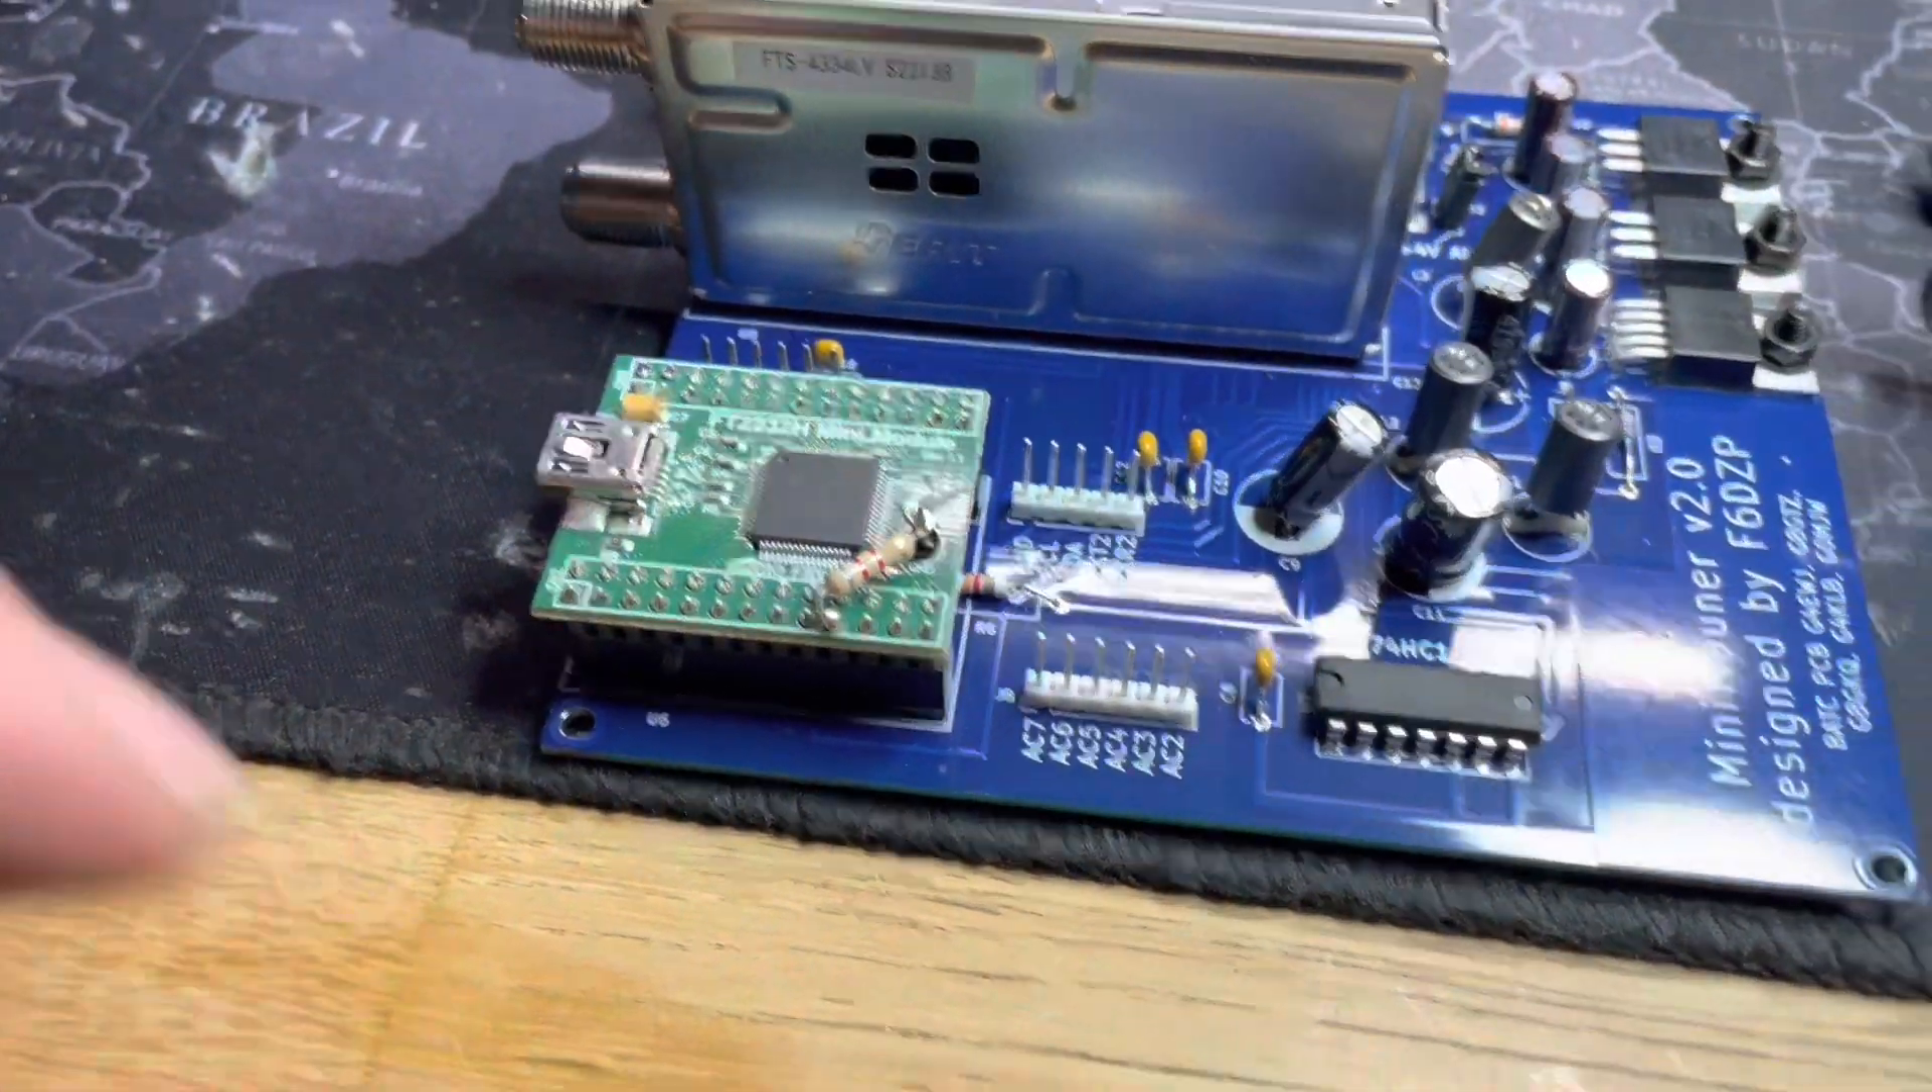I've also fitted this little interface, the little FT2232 mini module connection for the PC.